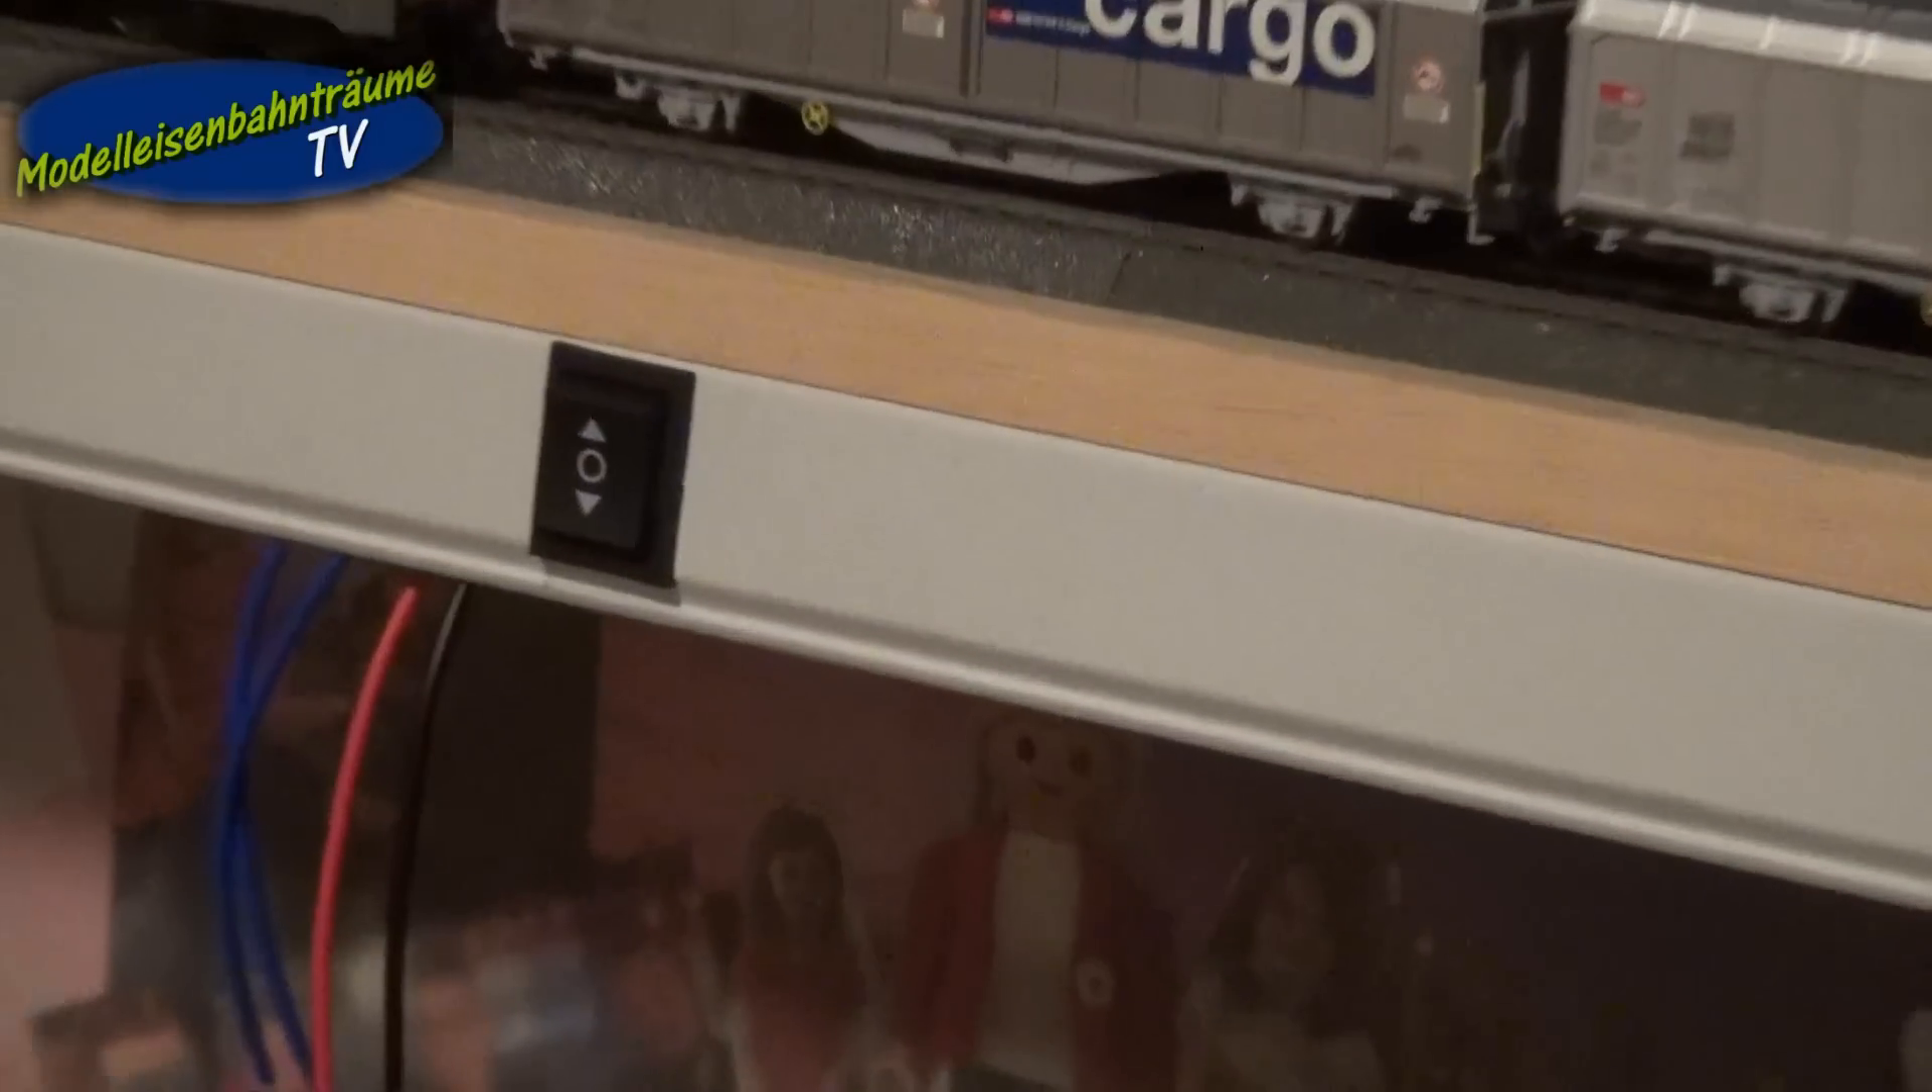So der Schalter ist verbaut da ist er drin.